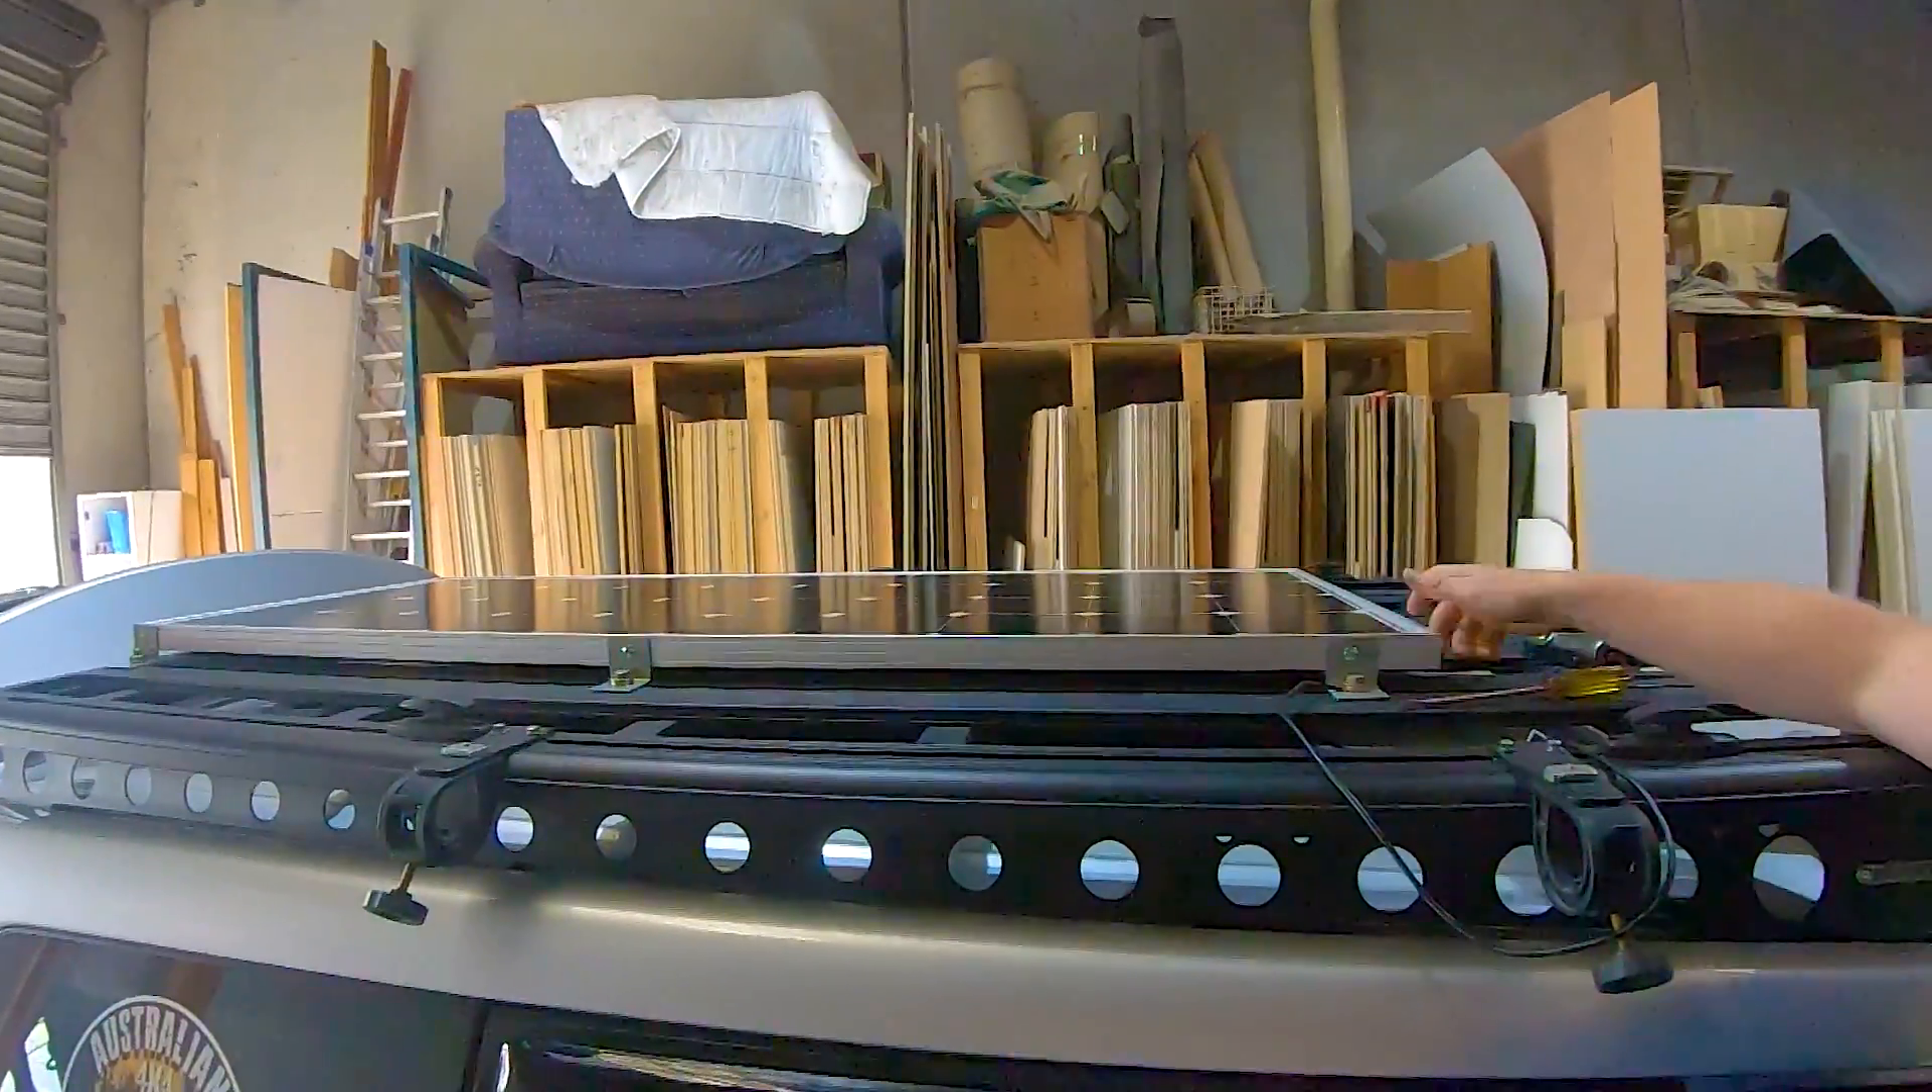Been mucking around a little bit. And I've got the solar panel mounted up properly now.